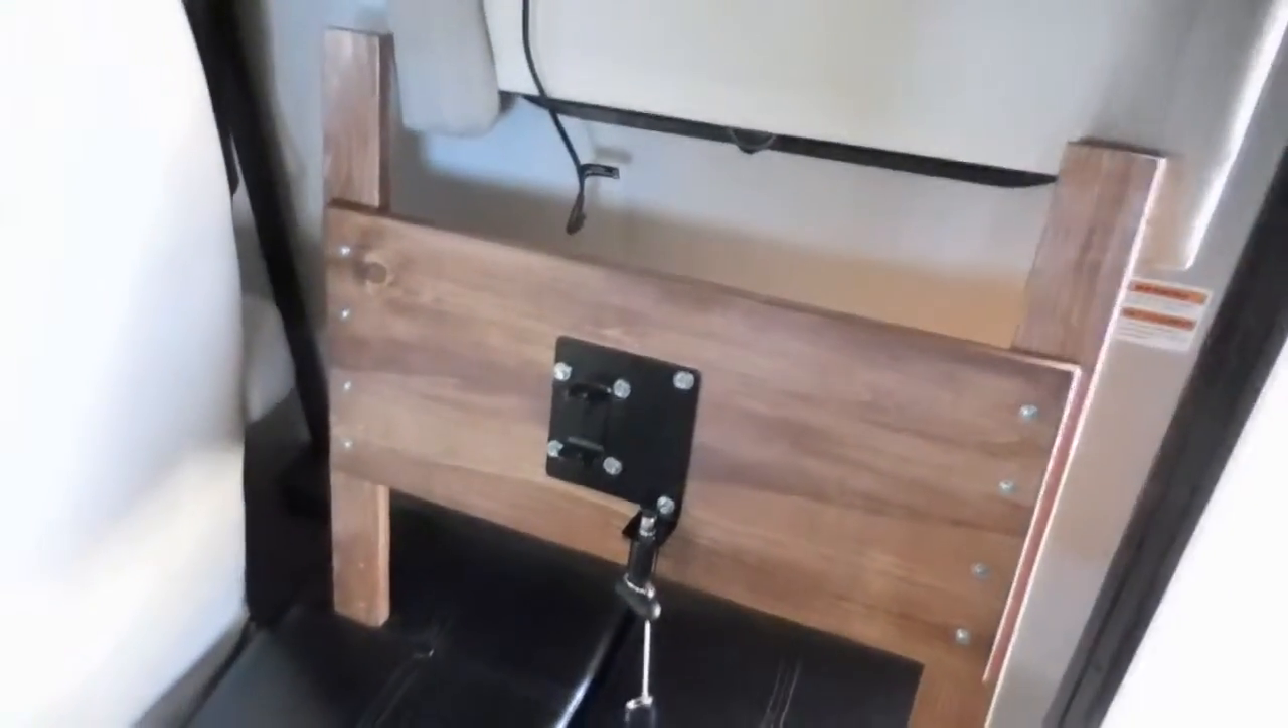I went ahead and mount the bracket to the uprights that were pre -existing for my earlier modification.